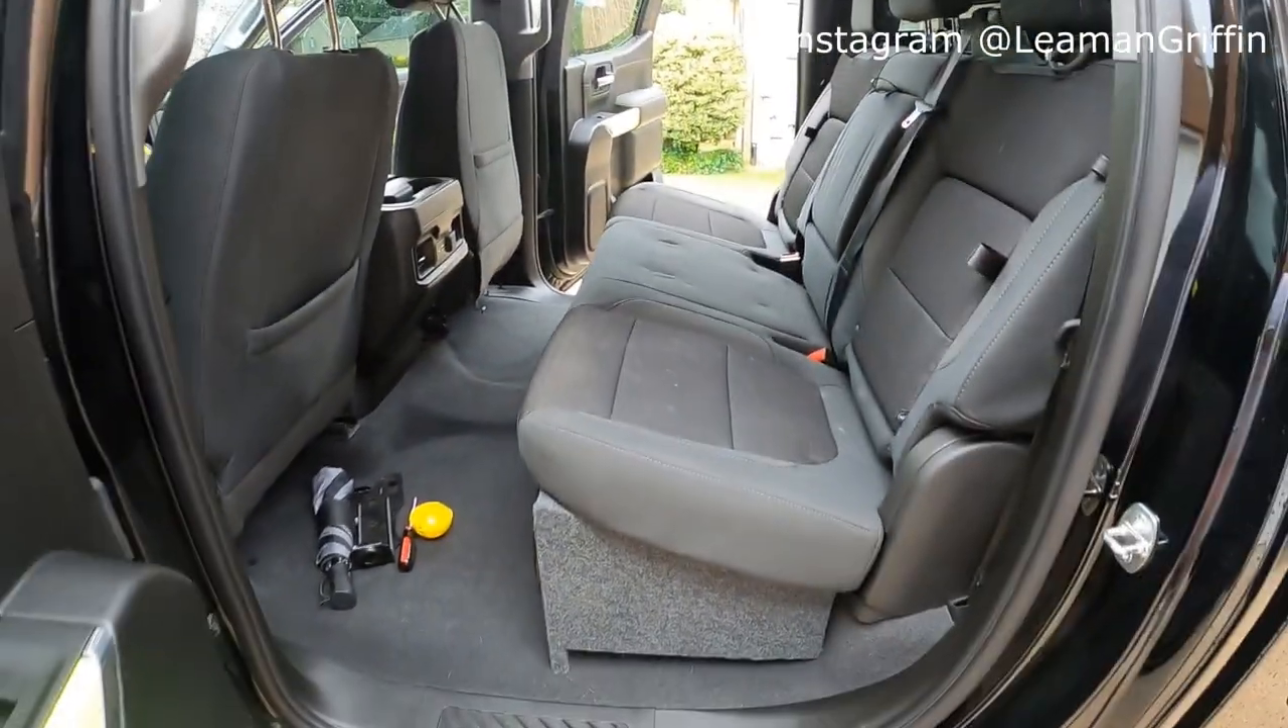Speaker box is in you can see the seats are down it fits perfect.